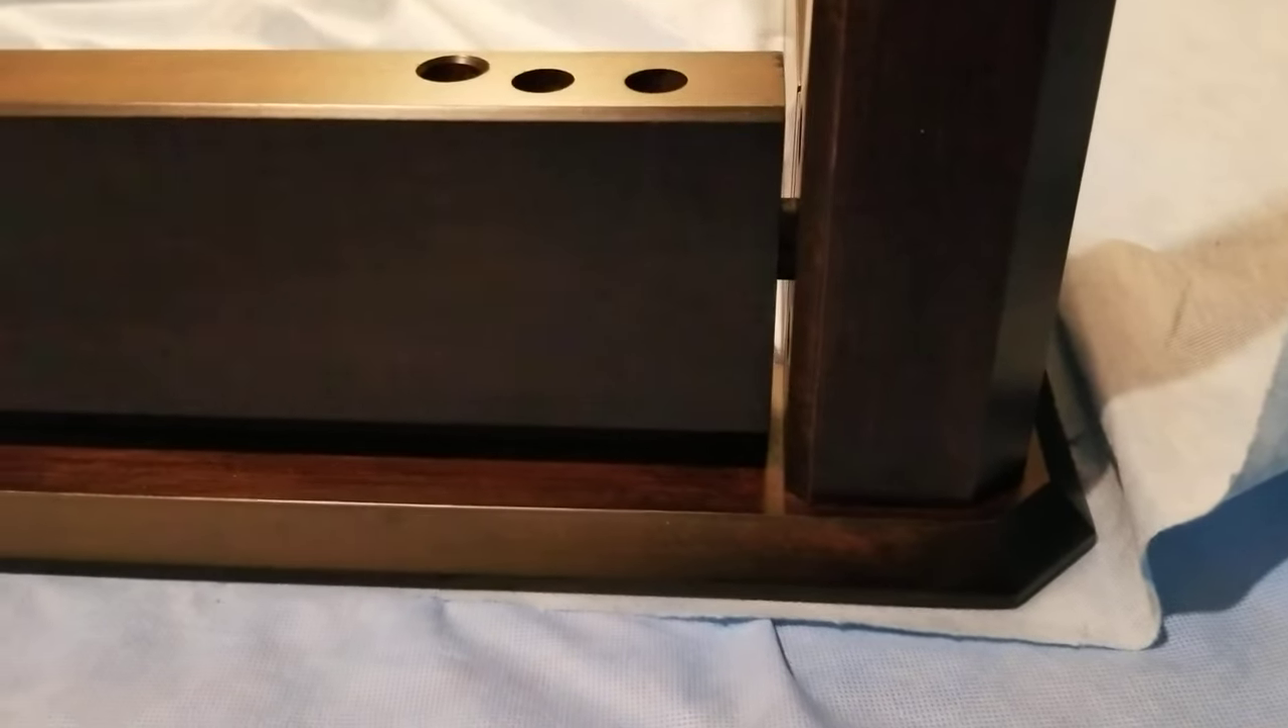As you can see right here there's a noticeable gap between the side and the leg. If I were to add the screws to this leg then the leg would be completely misaligned with the holes on the side aprons and would not connect.